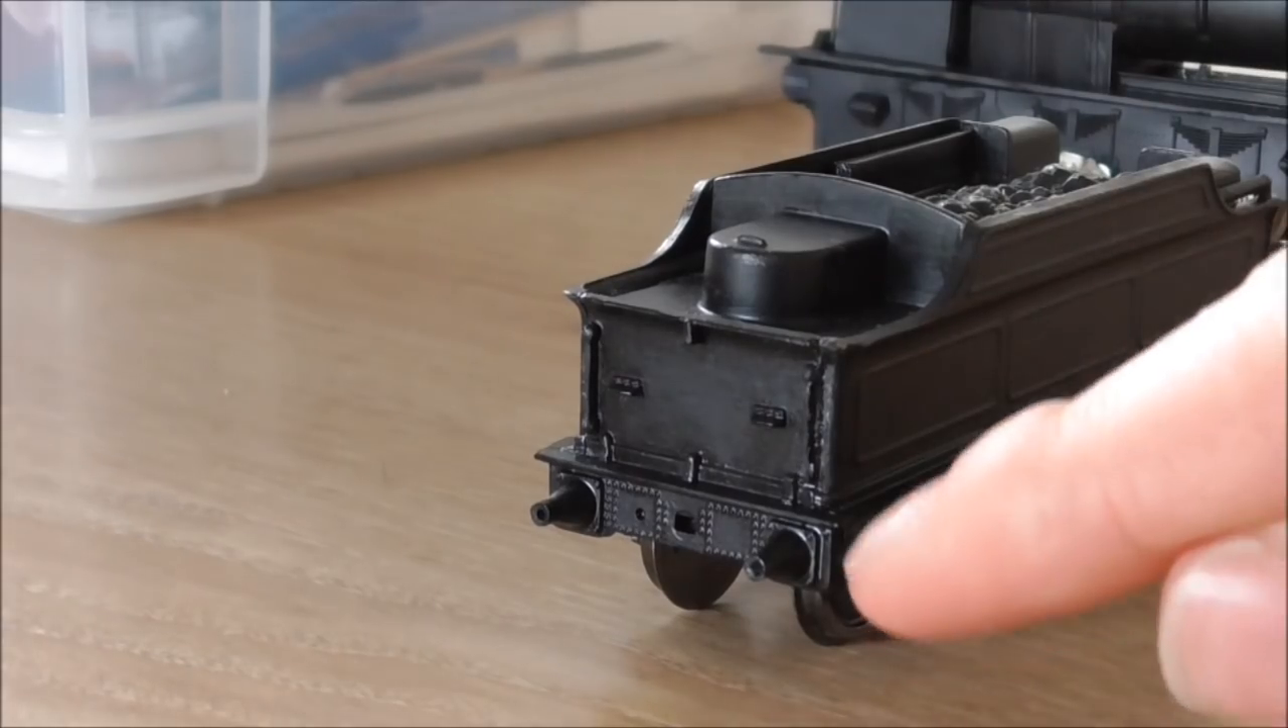The buffer beam has gone on well as well.